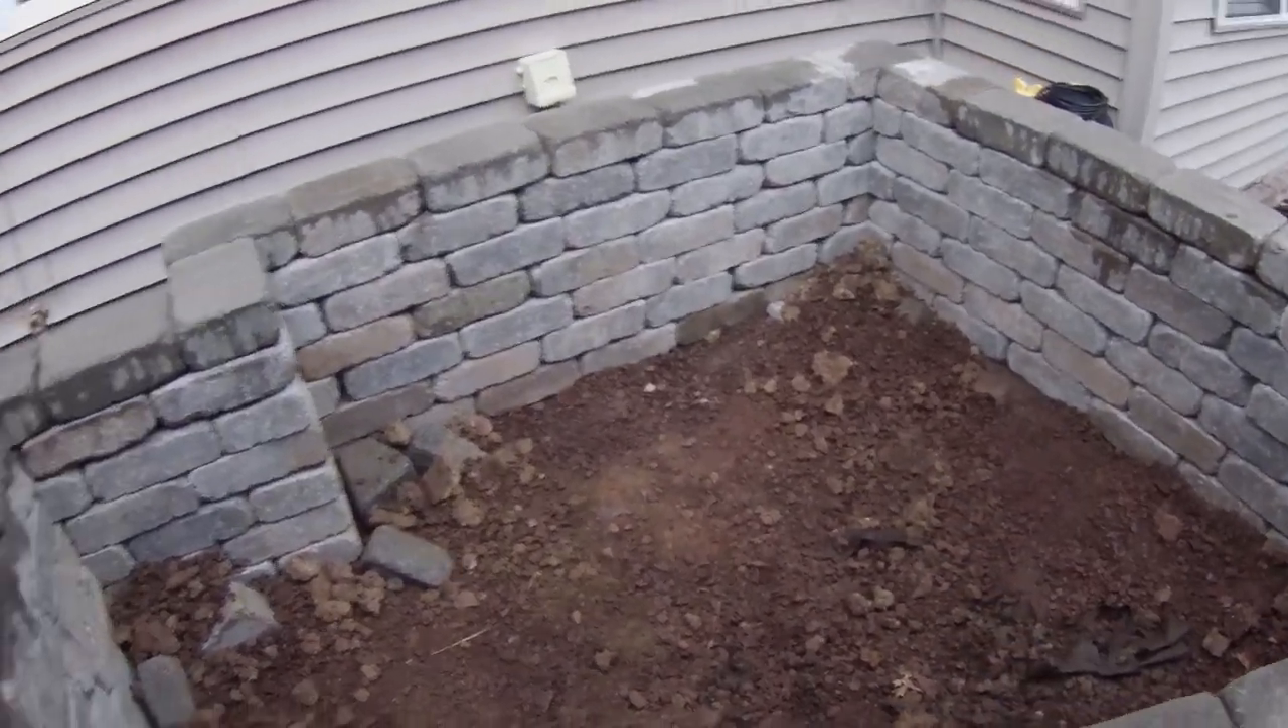So here's the final glimpse of the pond before we get the liner in it.